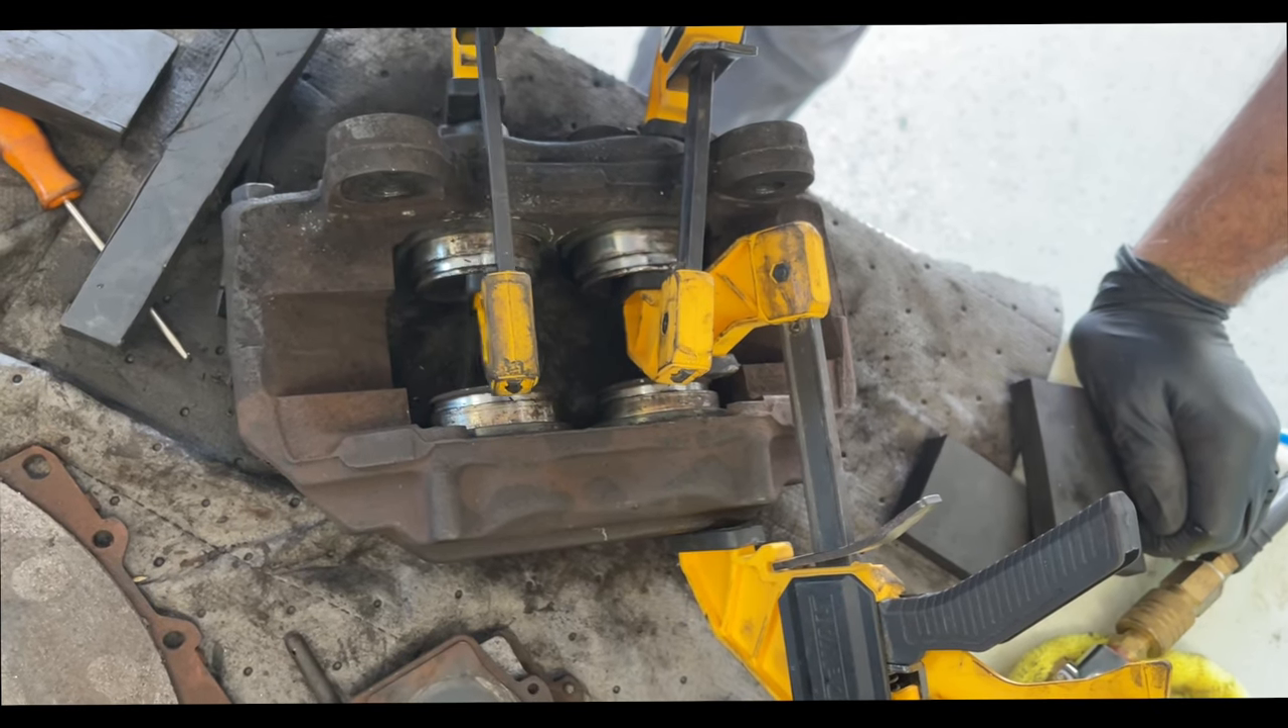The clamps are now impeding the piston so I don't know how much more we can get out of these.